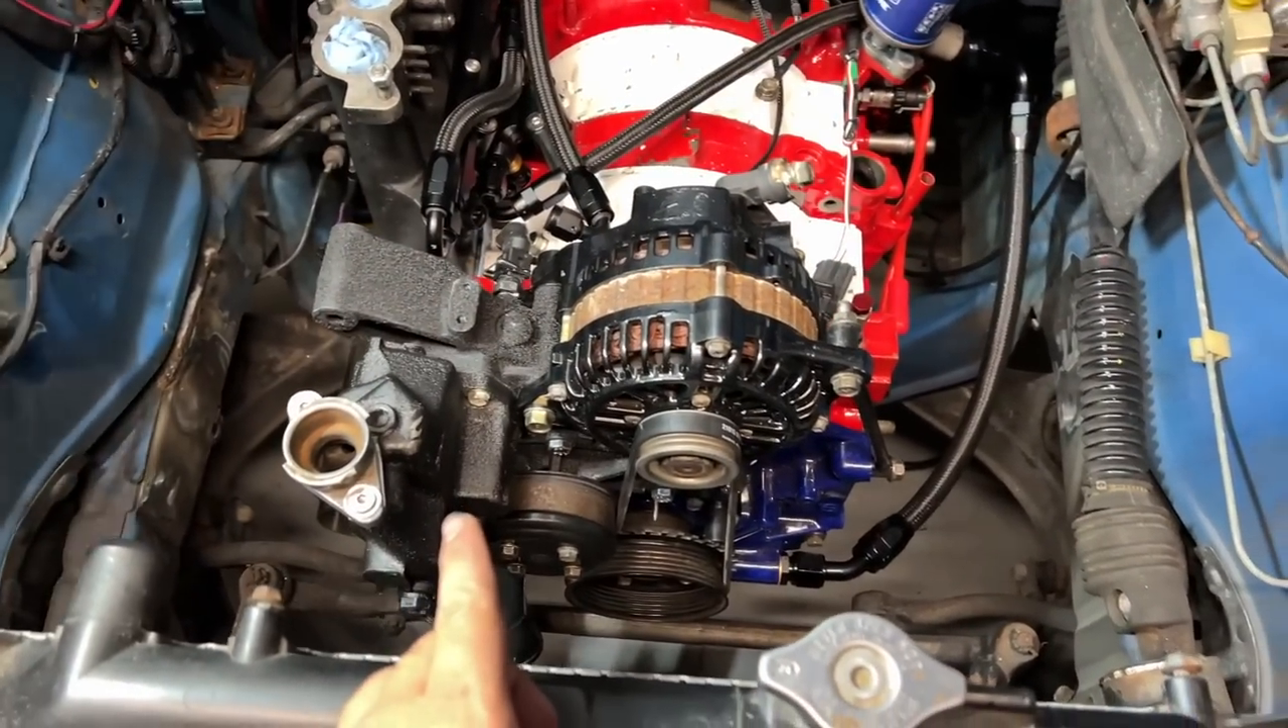We don't have any of the coolant lines yet, actually, though.